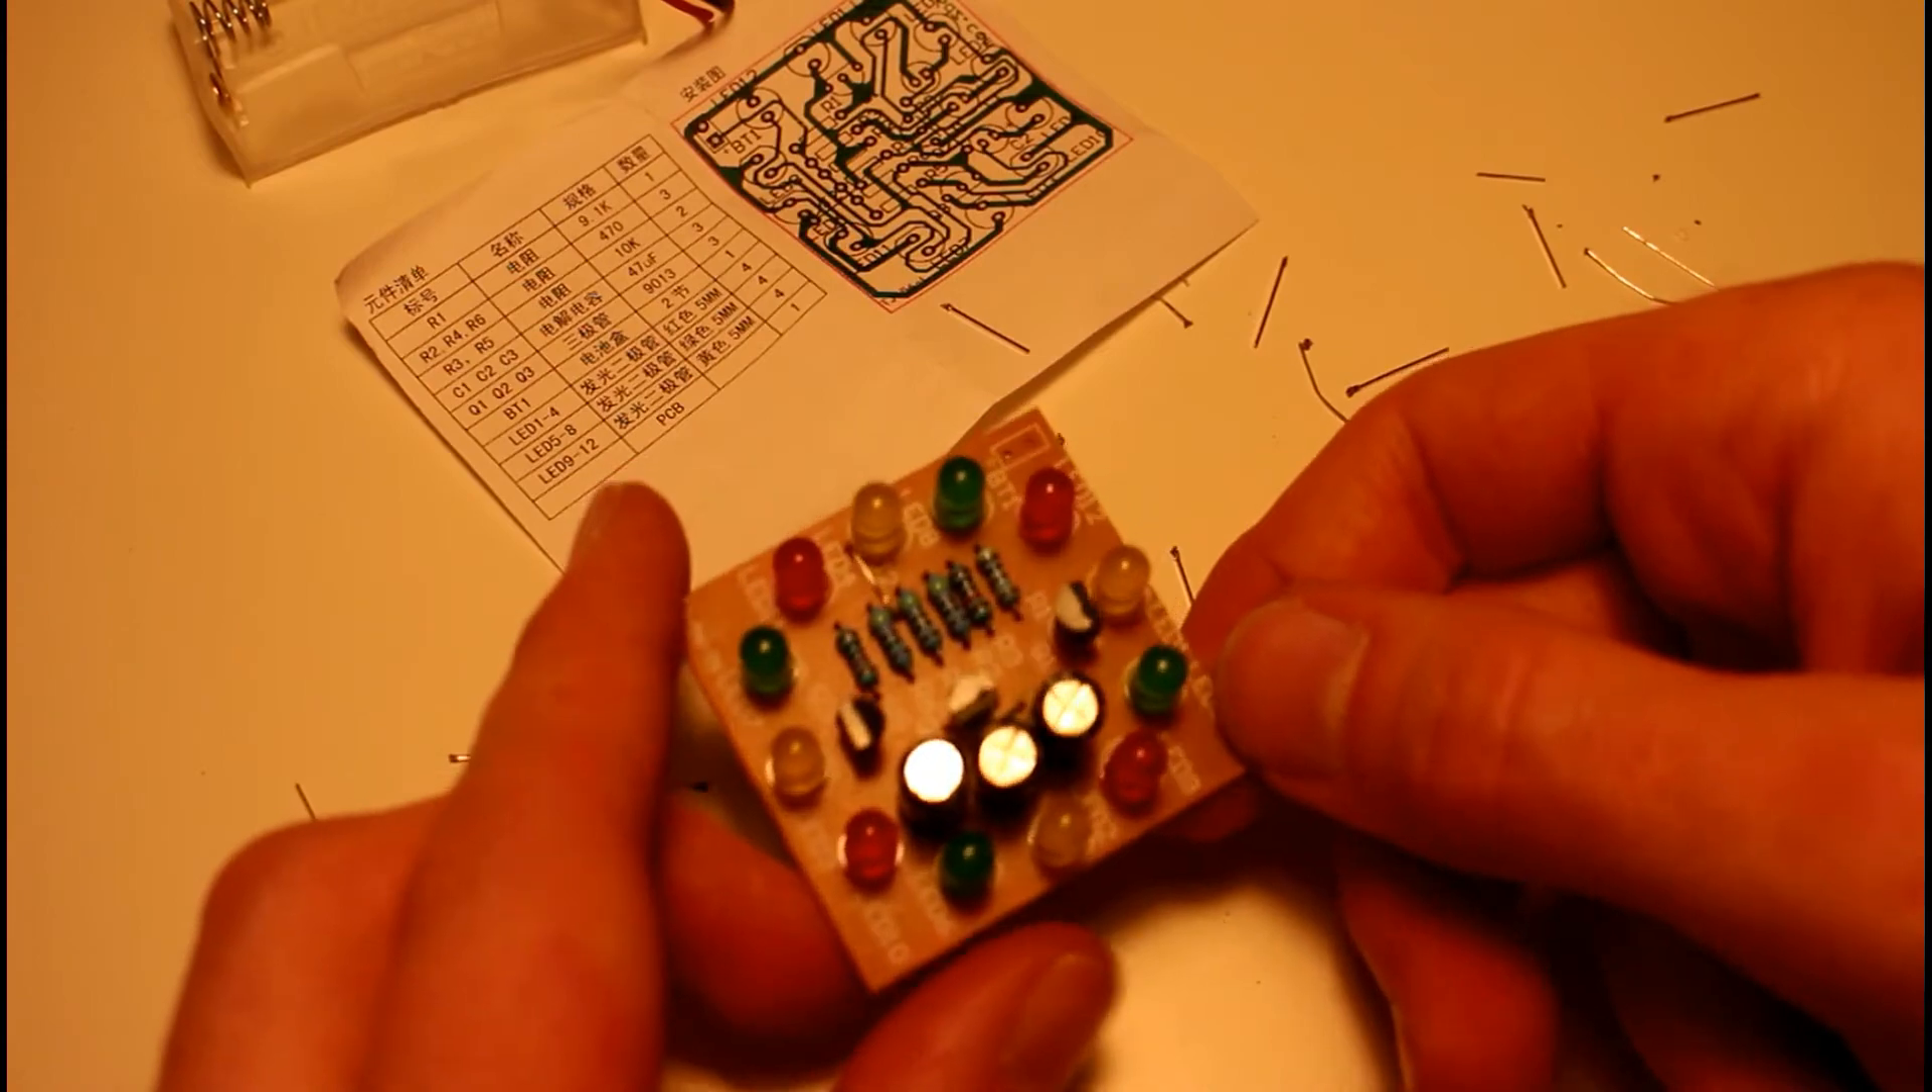So we have all our LEDs in place now.